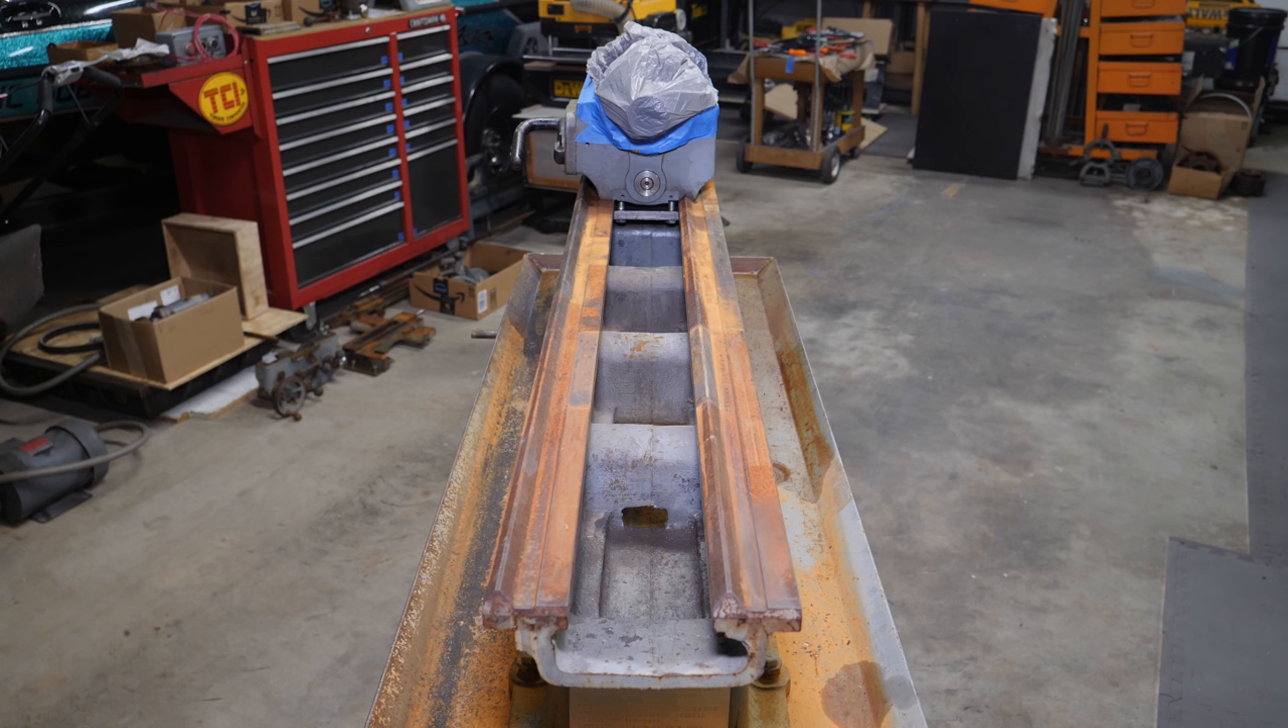I've already stripped everything off of the bed so we can focus more on putting it back together.